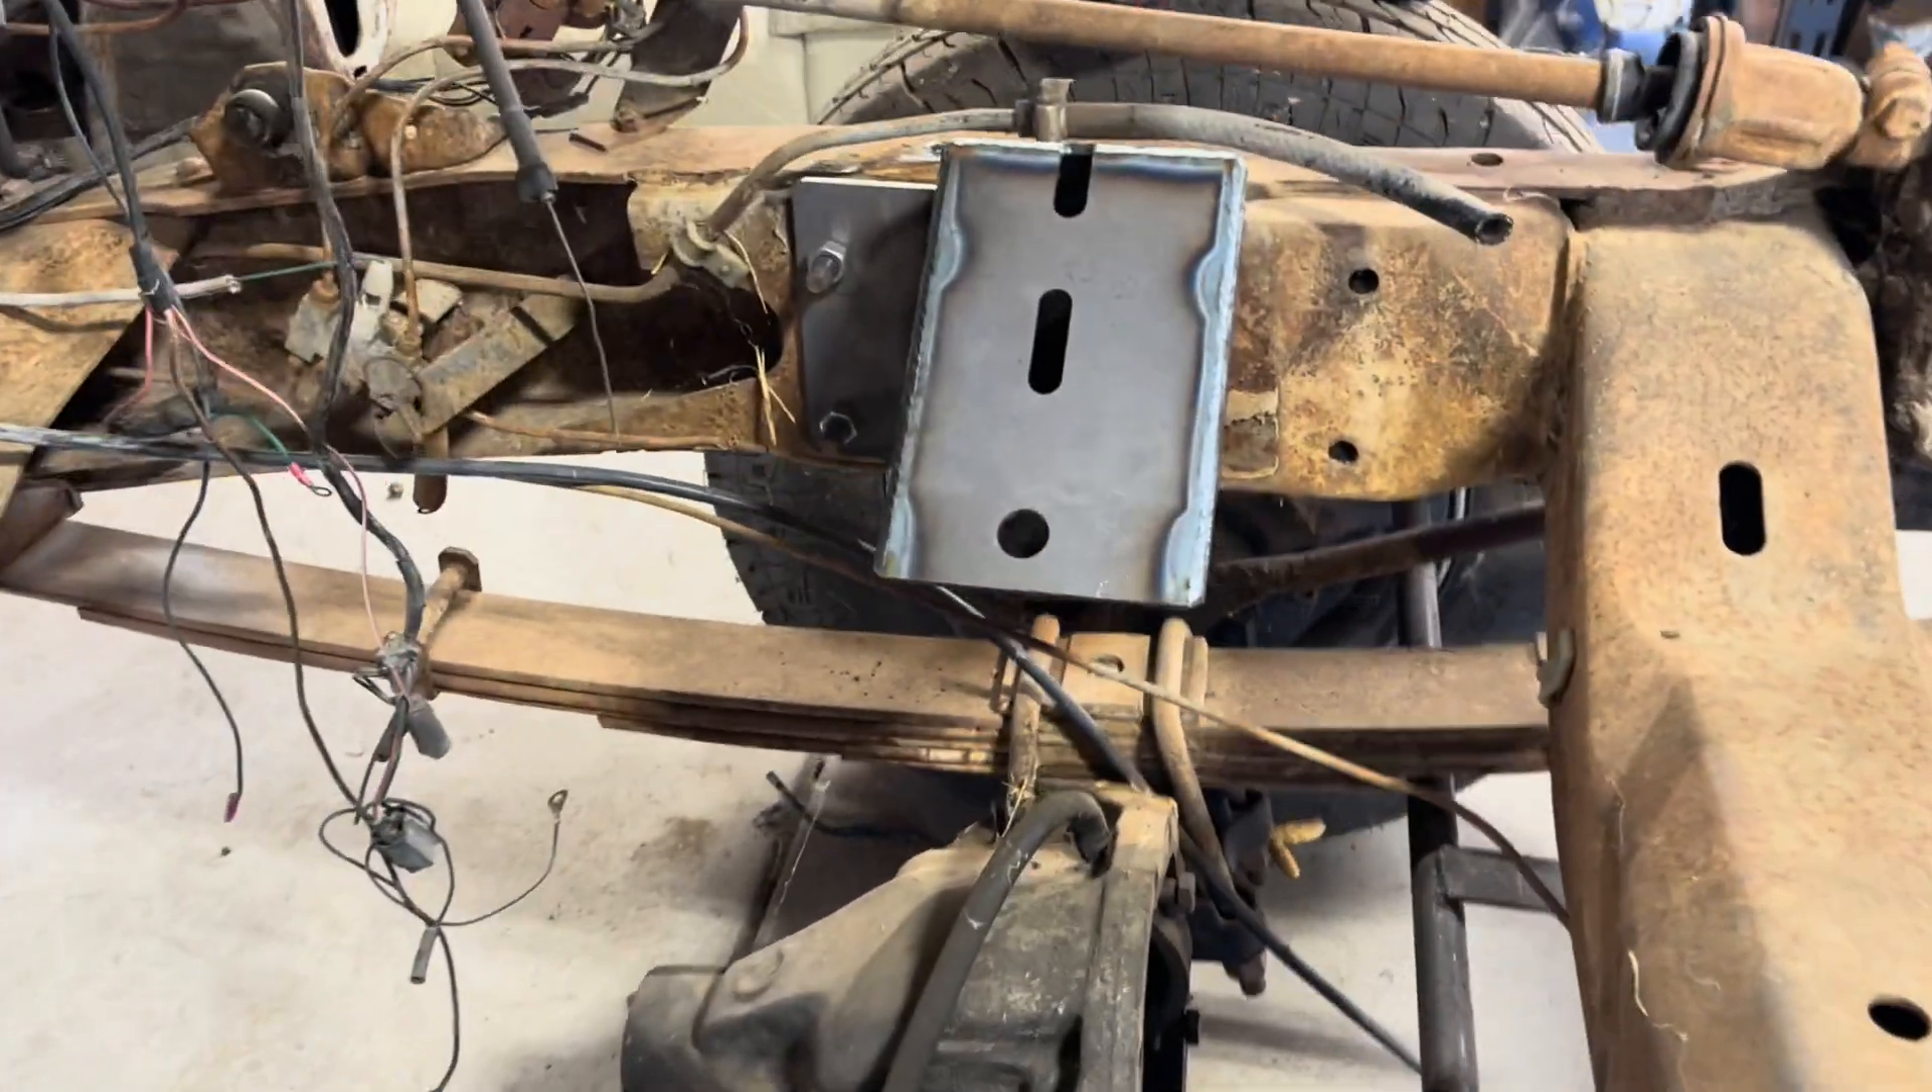Get some bolts on there and get that installed. And there's the motor mounts installed.